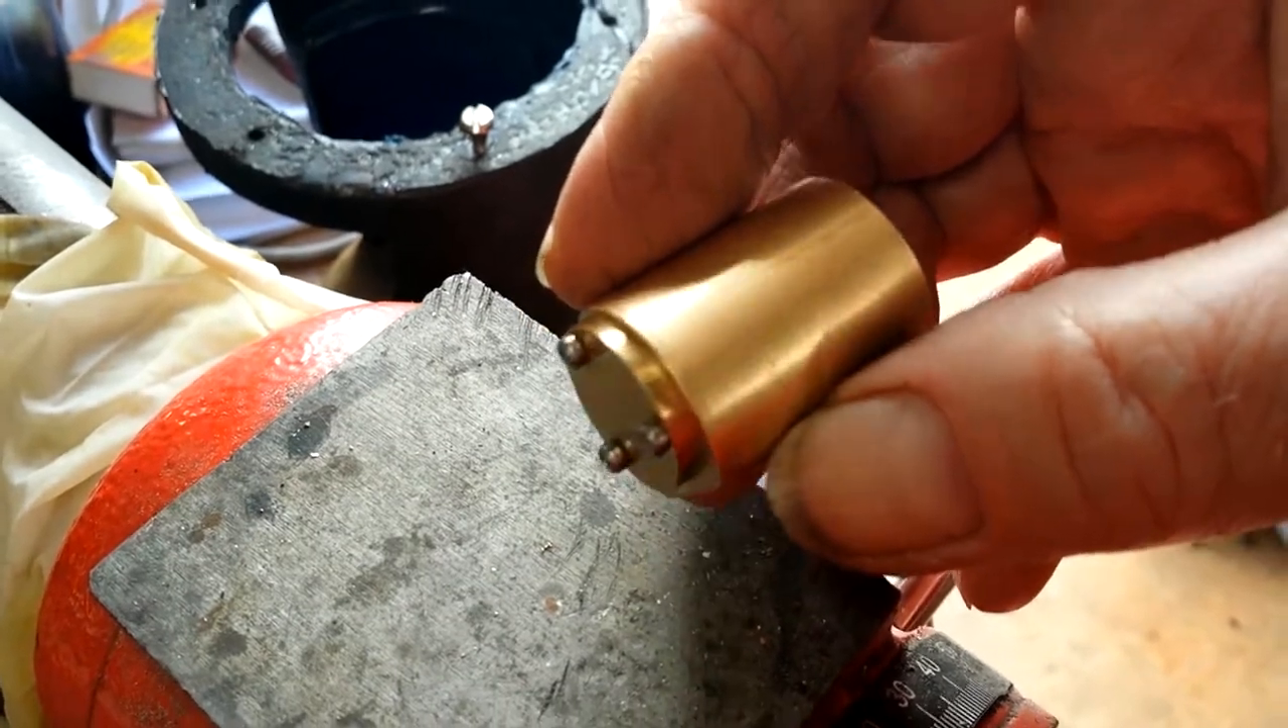So there we are, there's the cylinder with its cap screwed on in place.